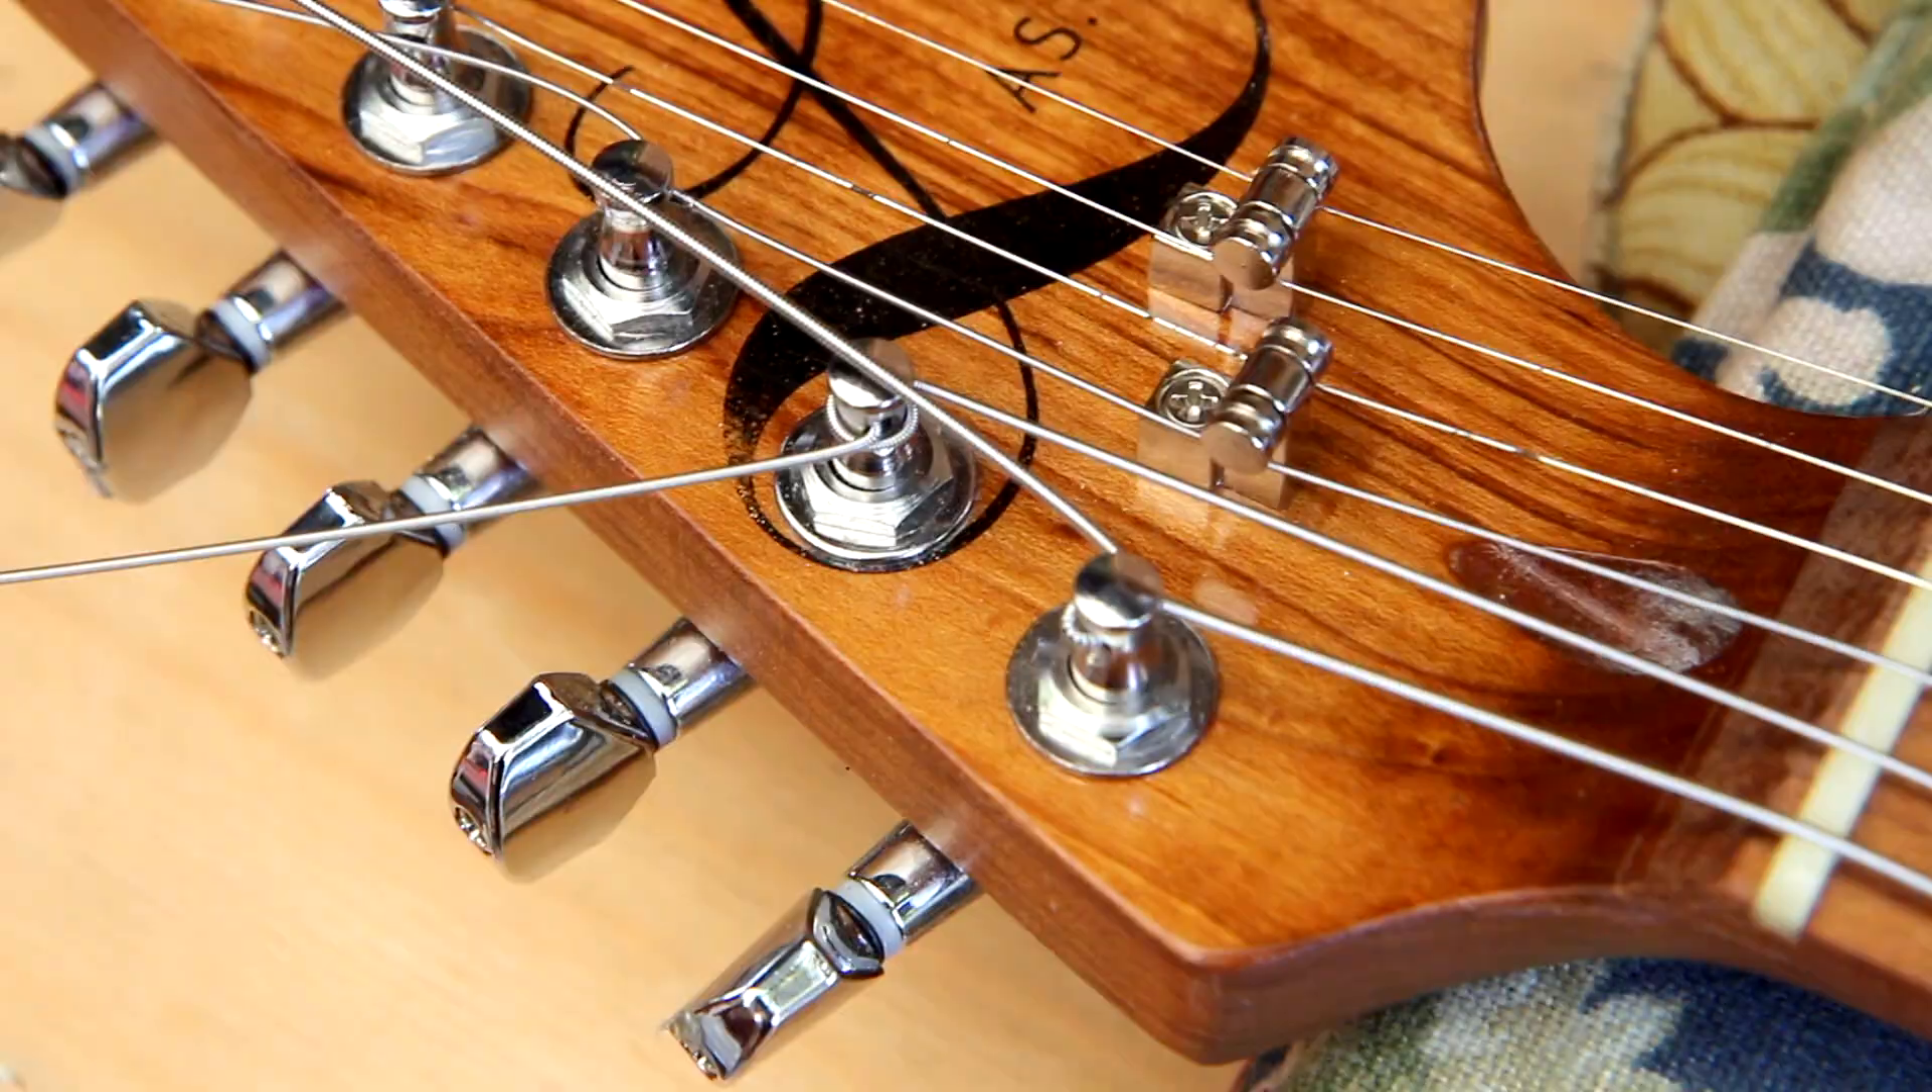The string trees are in place and it looks pretty good.